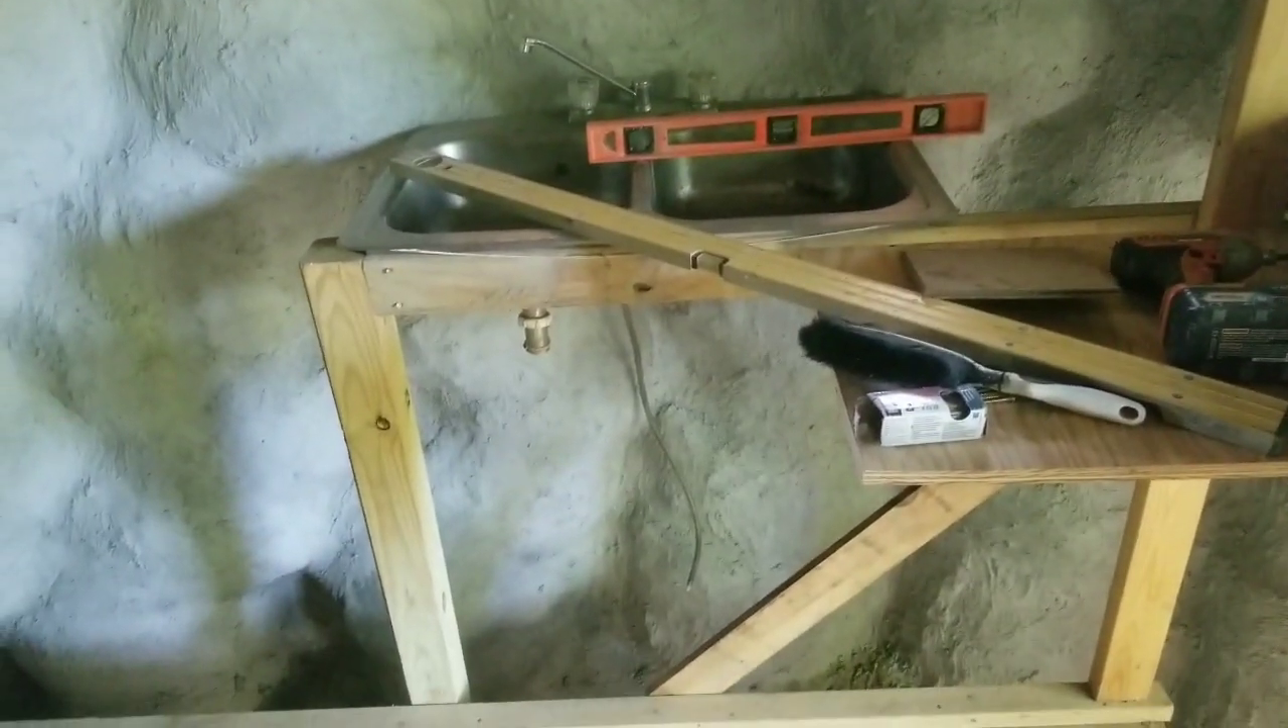But, uh, it's nice to have the sink in place.